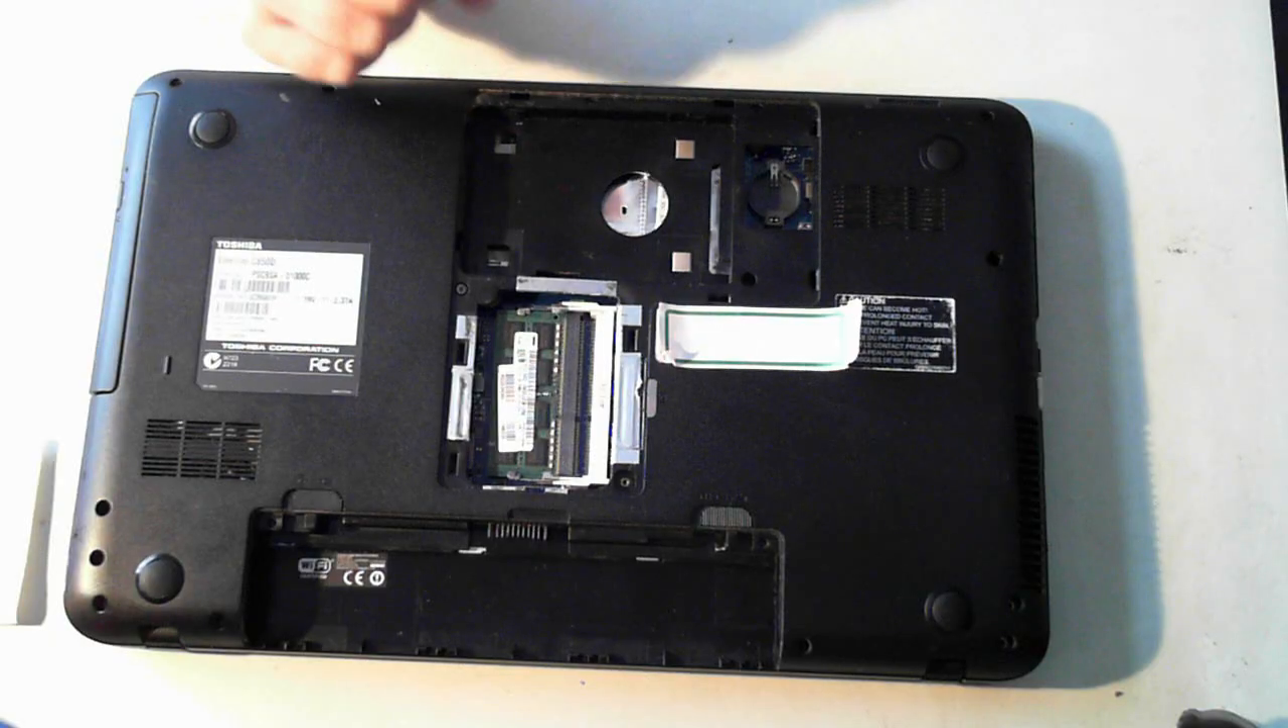So that's the hard drive out and here's the memory.